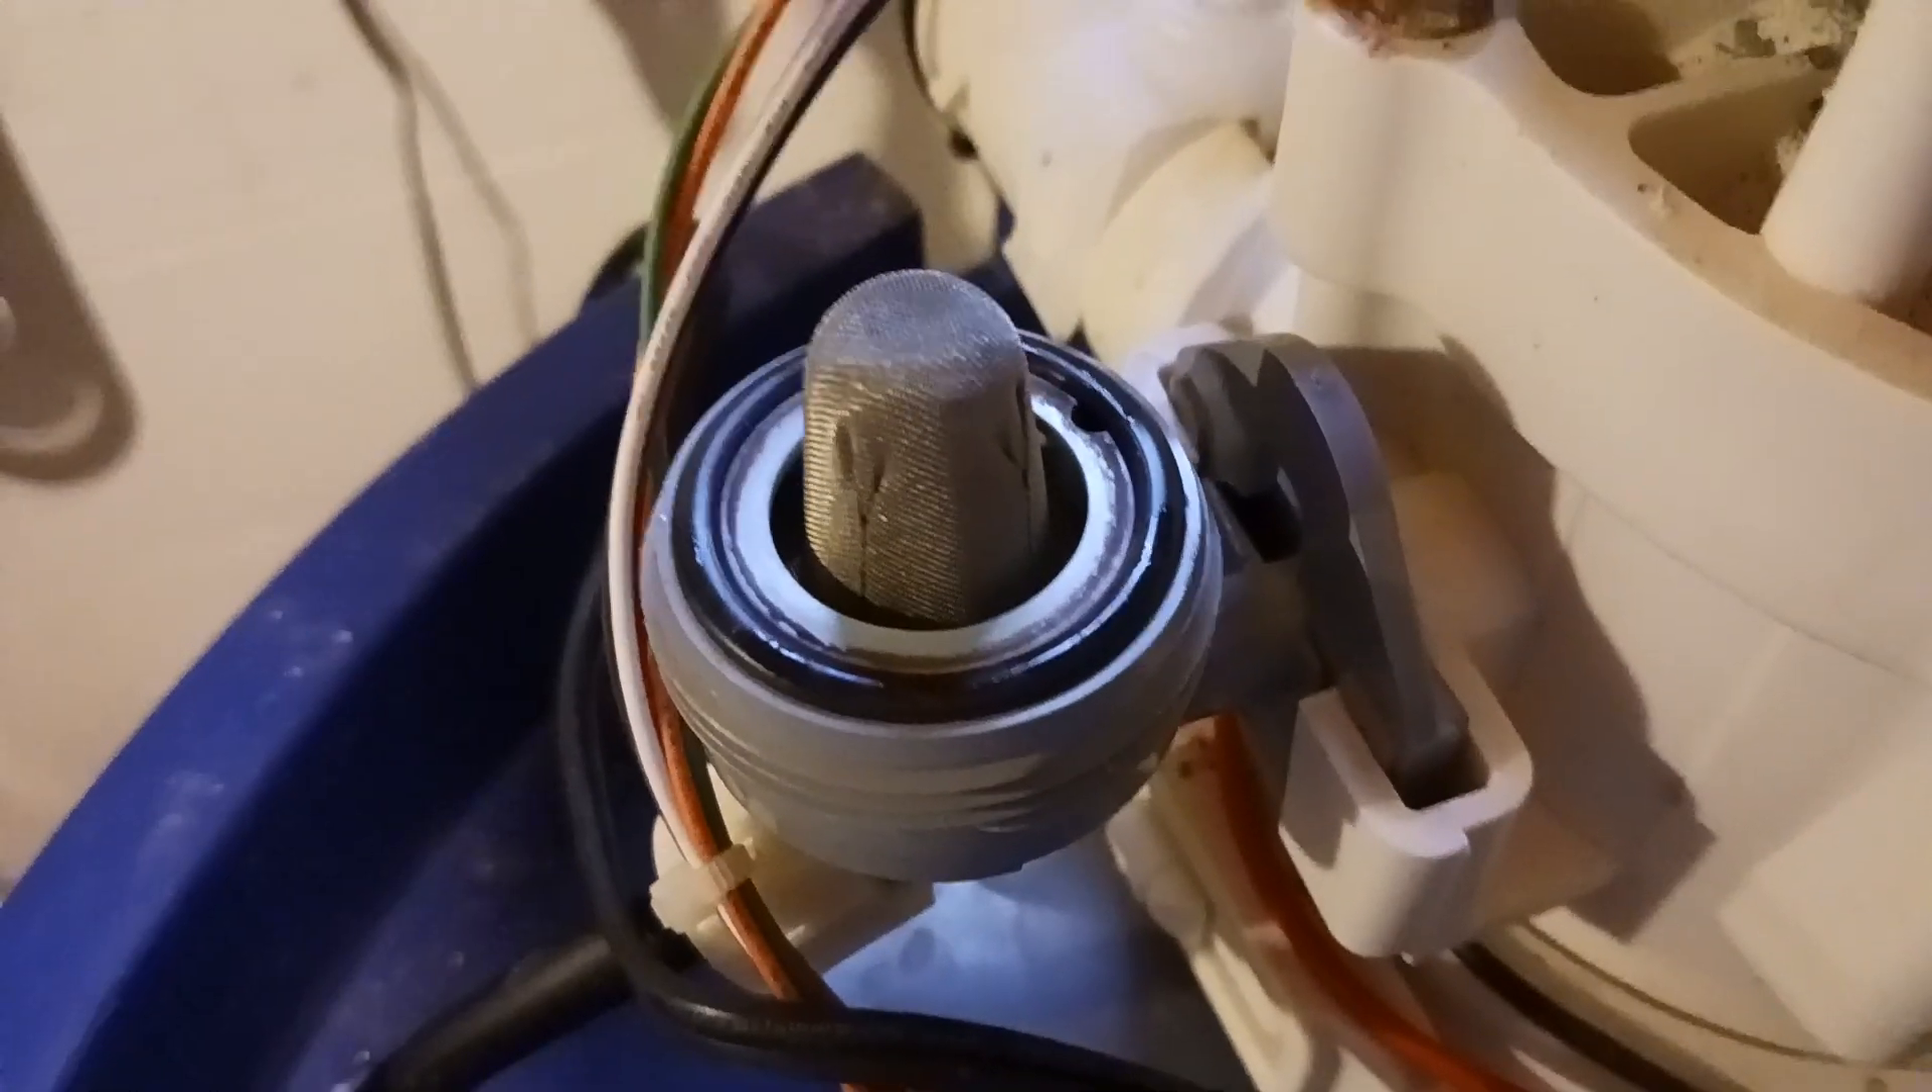So we got our o-ring on top of the screen everything's lined up there with that opening.